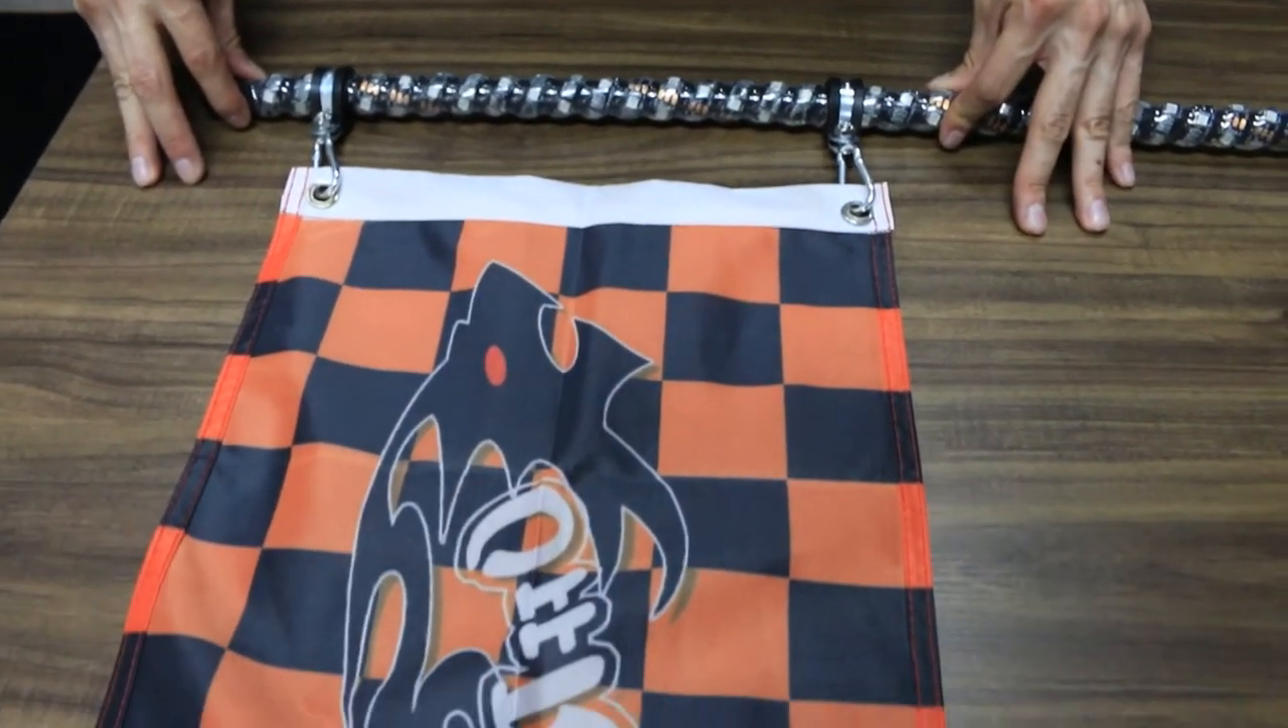Y así ya tenemos colocada la bandera en nuestra antena LED.